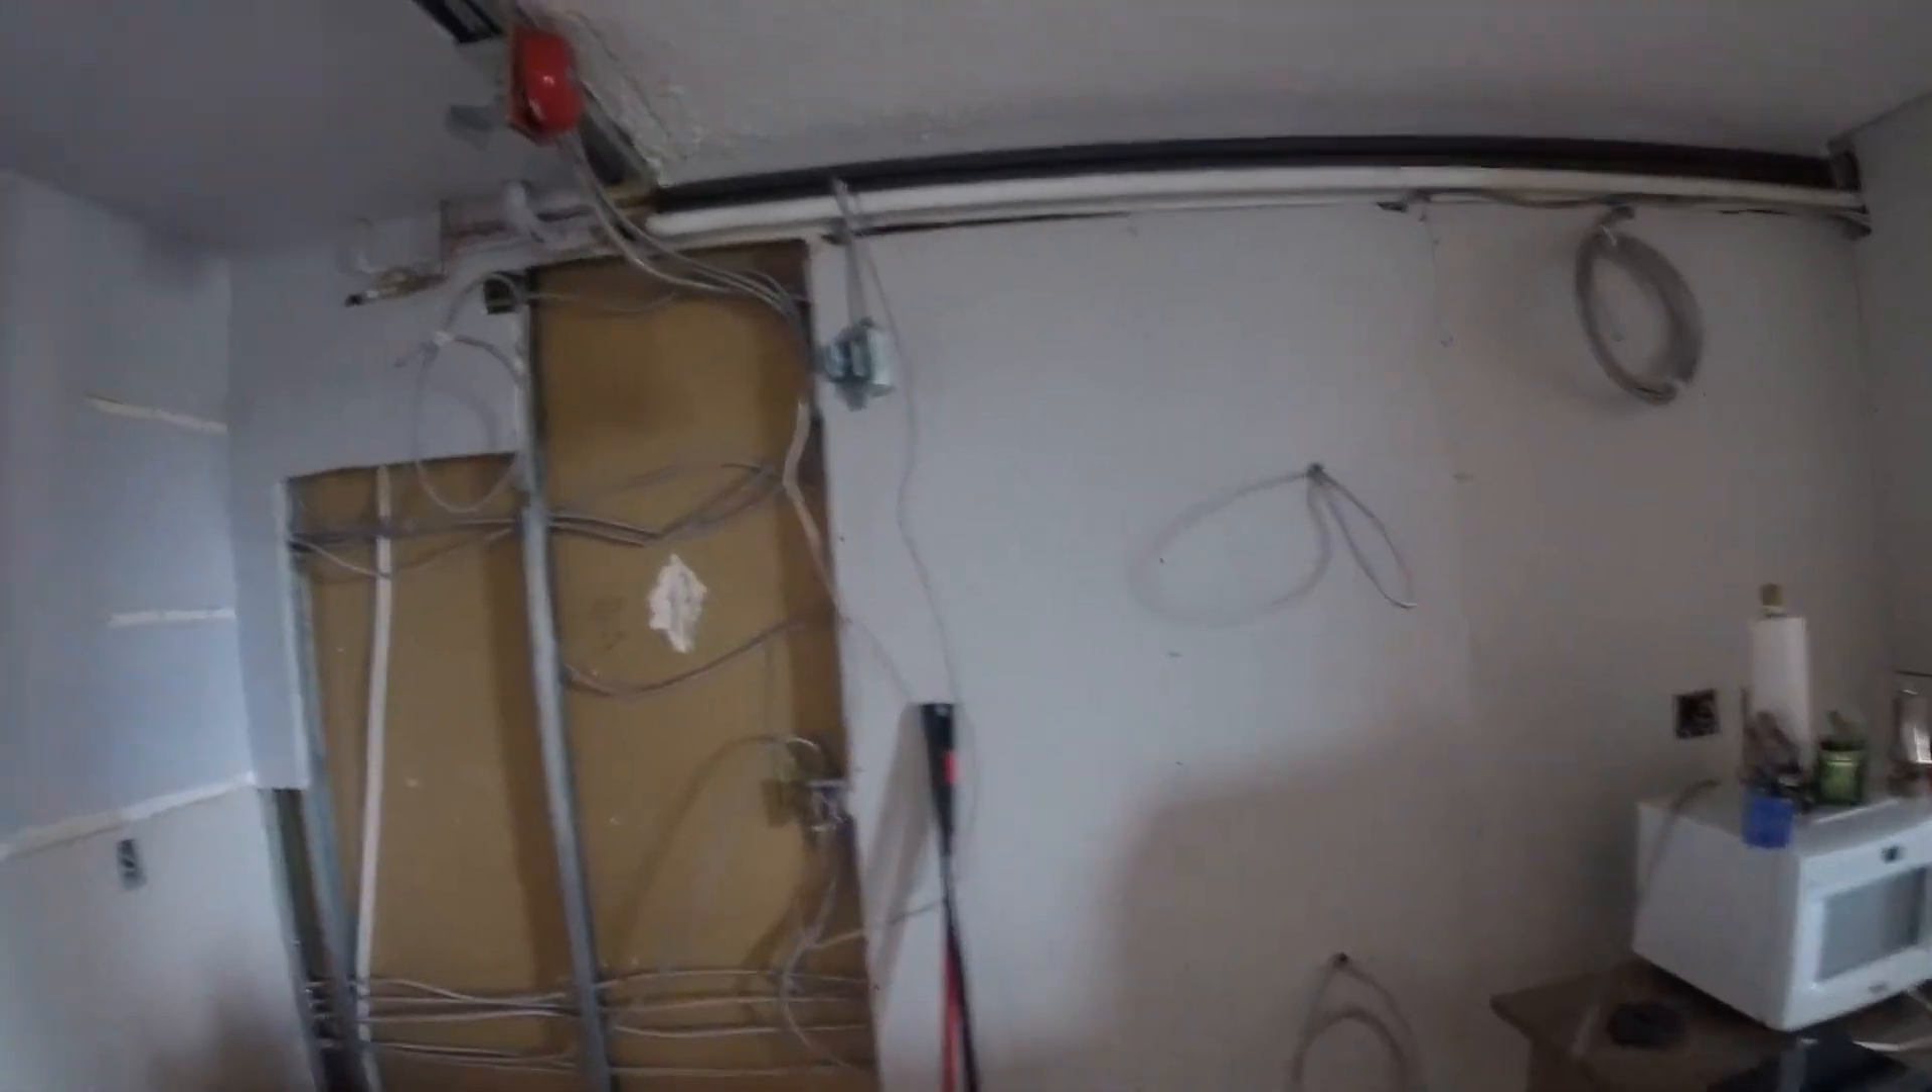And we've already got gyproc back on the walls.